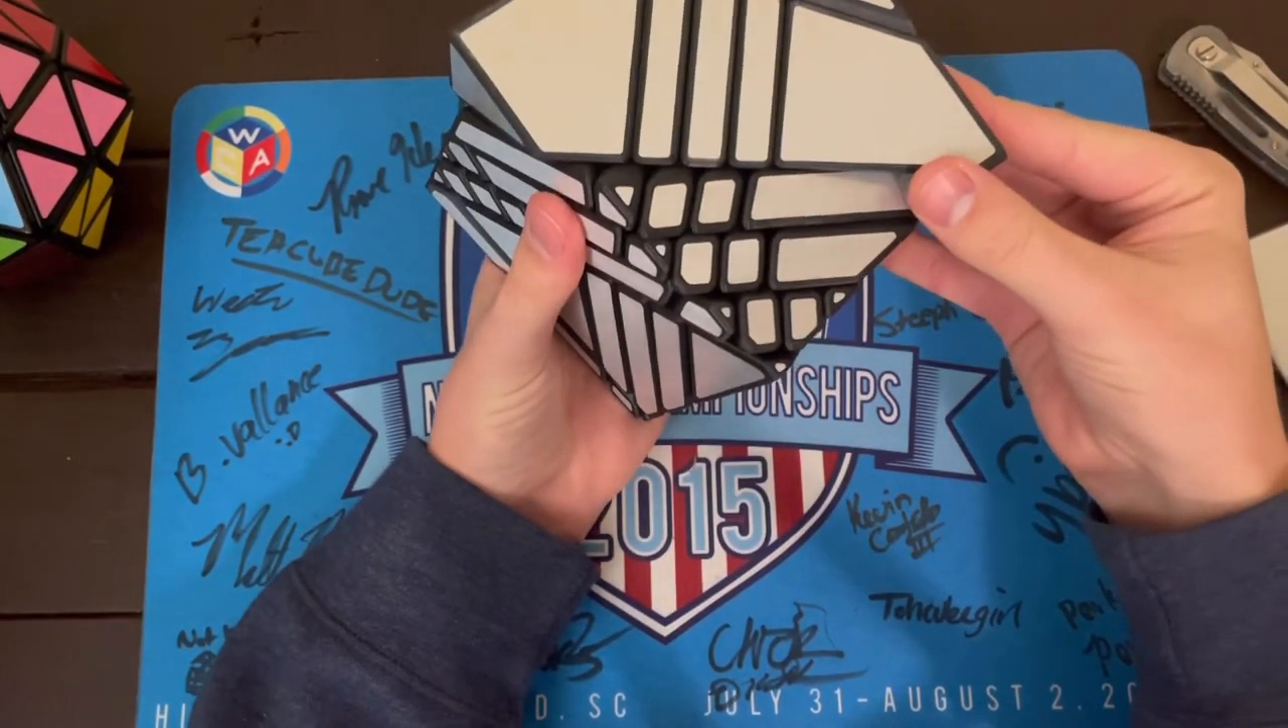So how this, how the rest of this works is you will have, so as you can see, um, these lines don't all line up.